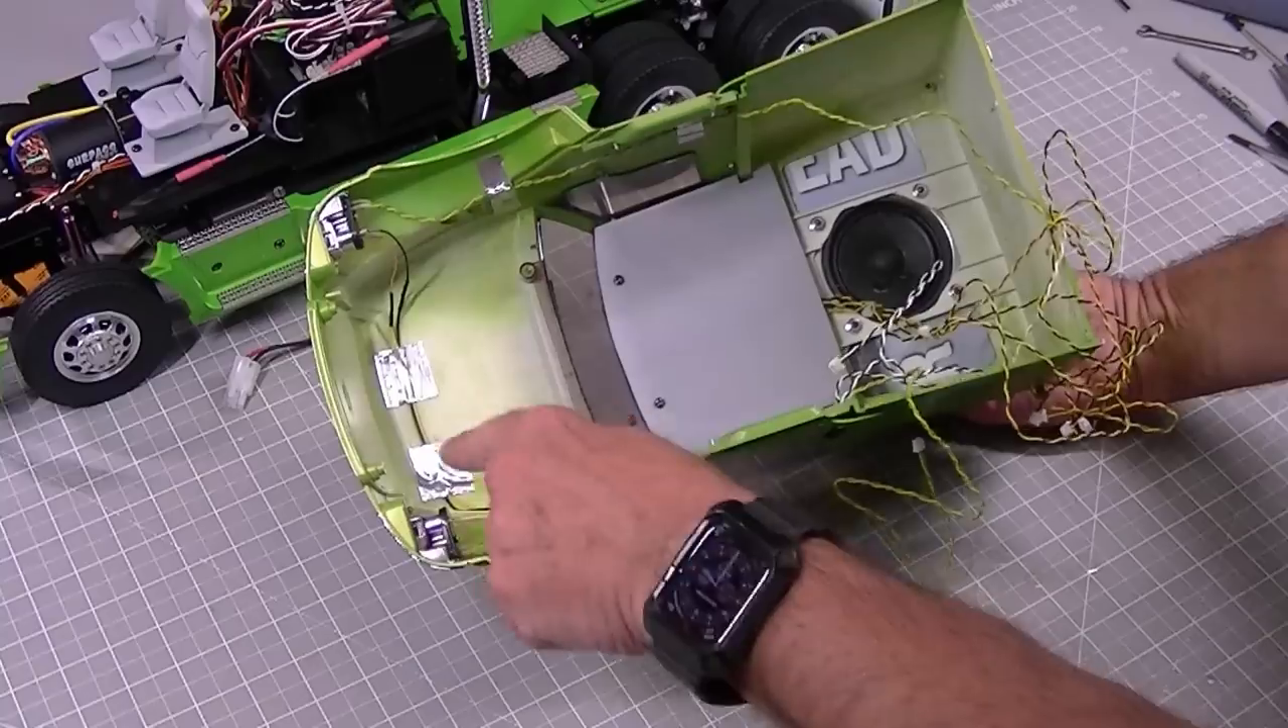And you can see how I just tape up the wiring inside the body so it doesn't flop all over the place.